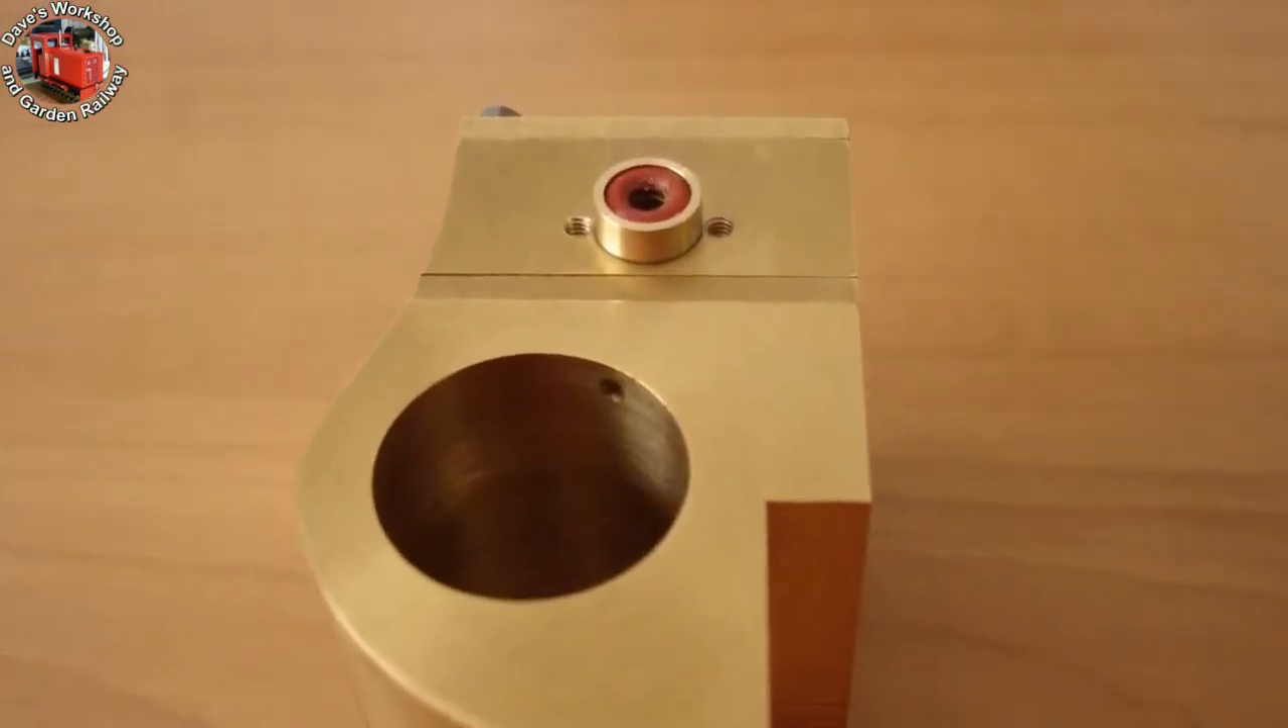Here's the rear bush with a BS006 silicone o-ring in place.